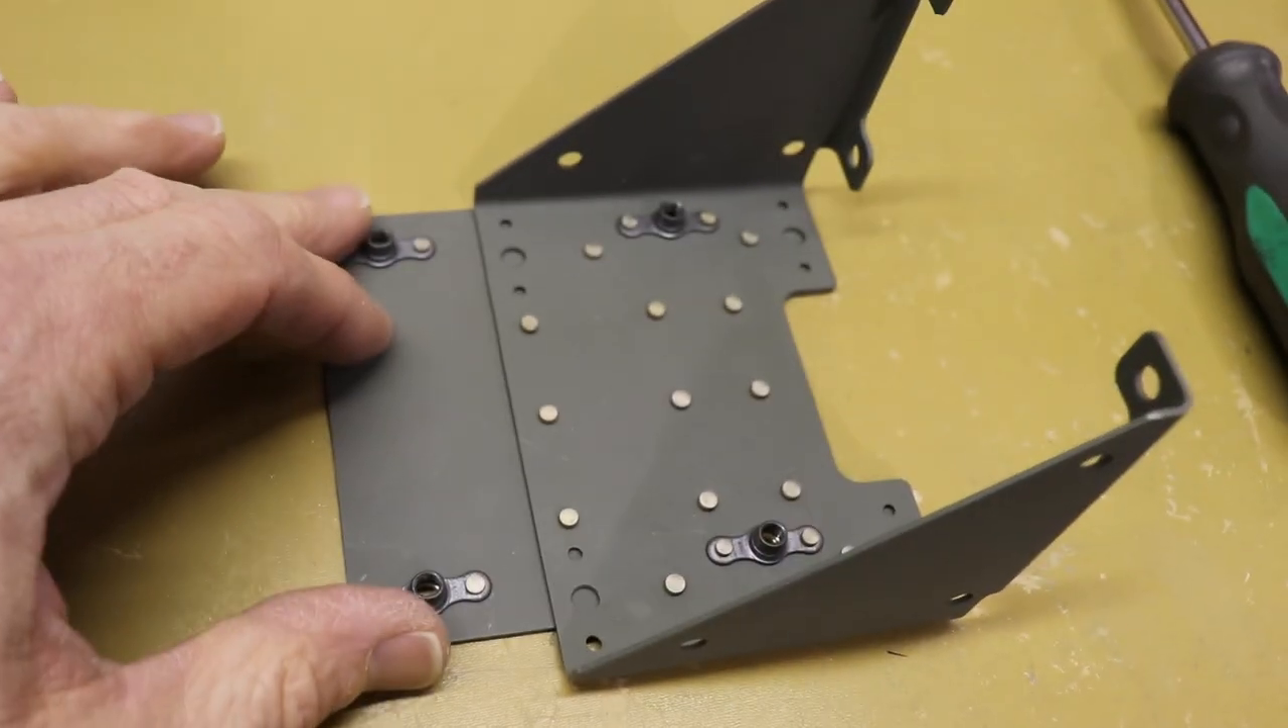And I put four nut plates here to screw the whole assembly to the bottom of the skin.